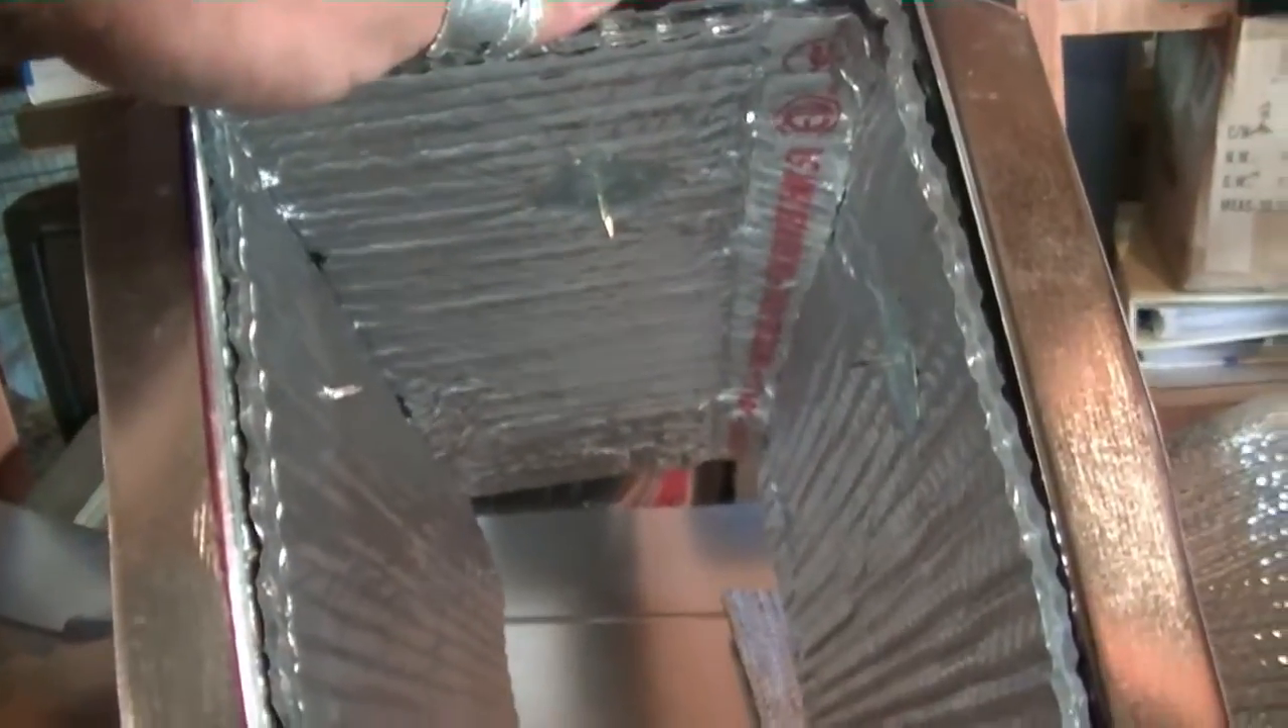We have all of our insulation in.